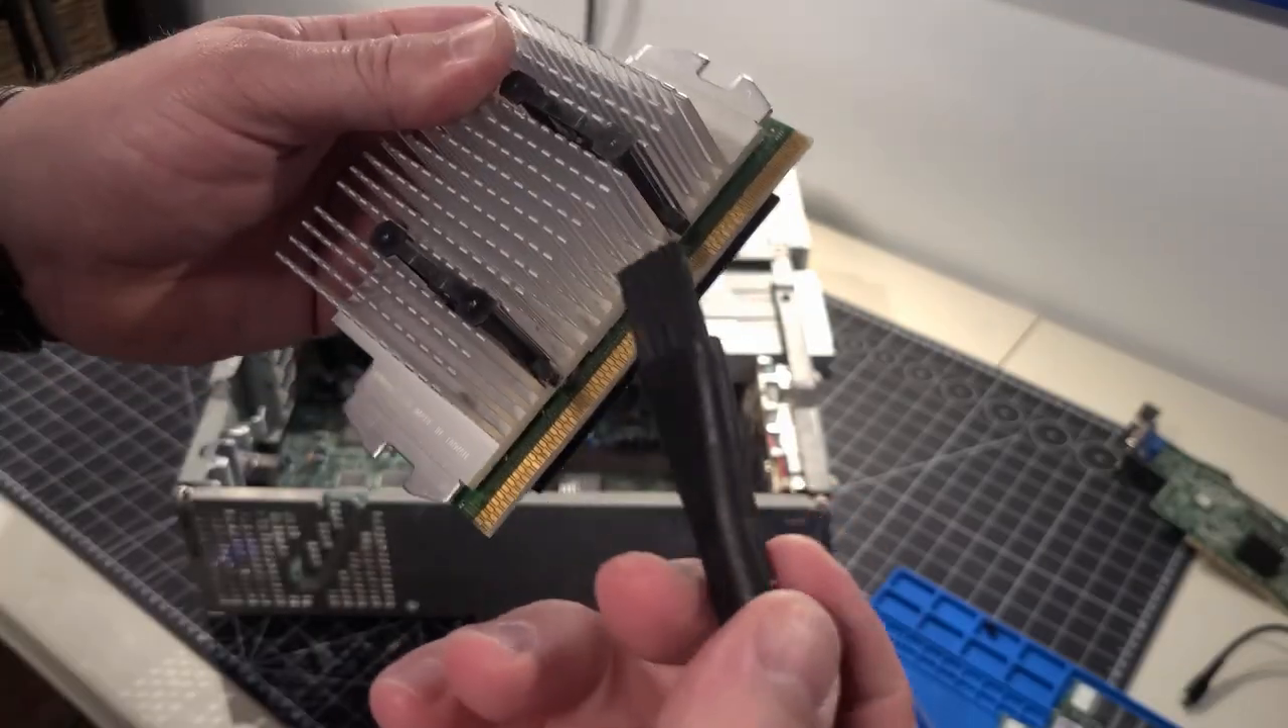Okay so we have the pentium processor removed.